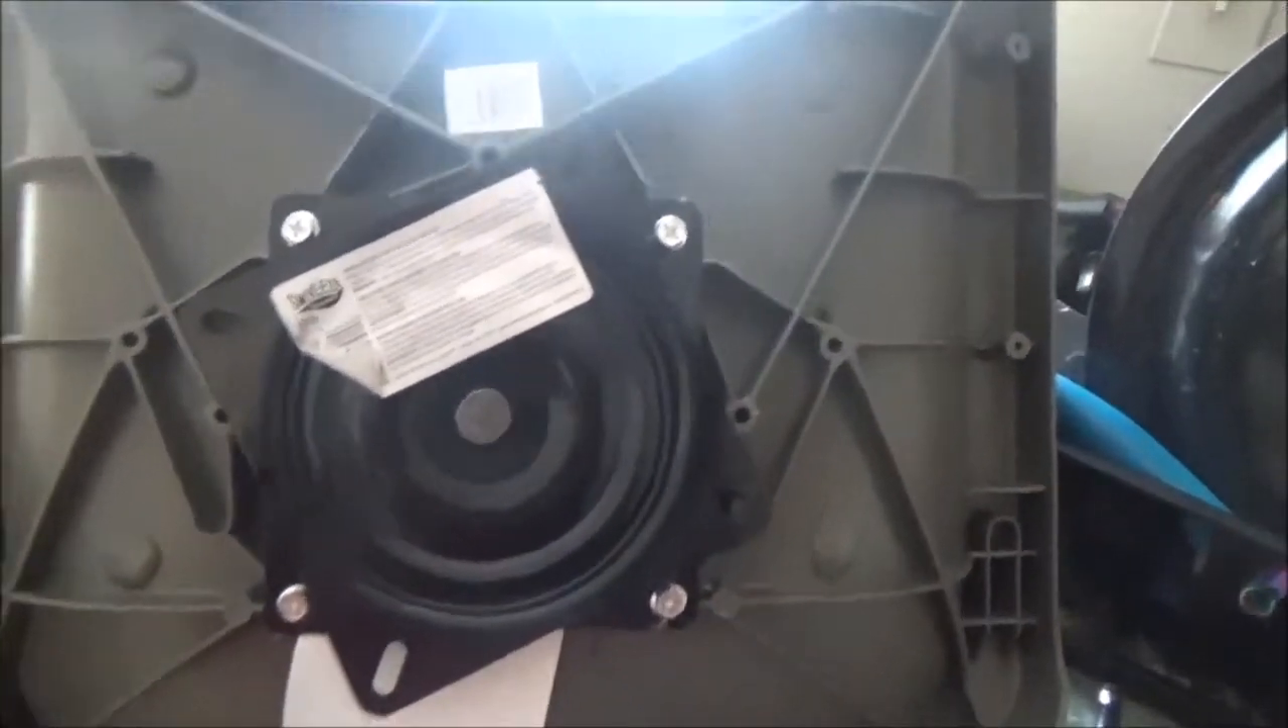Alright So we got the Swivel mounted To the bottom It has multiple Holes to fit Different brand Swivels.